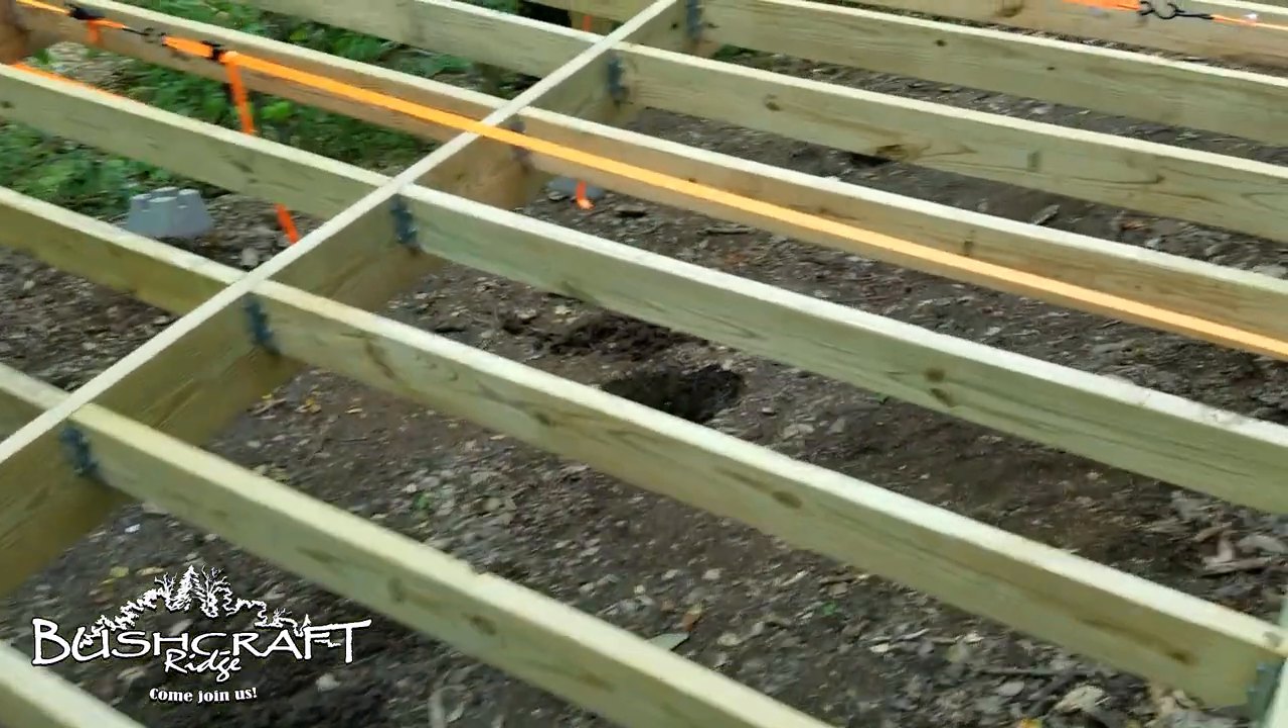You can see I don't have all of my support posts in yet see those holes down there.